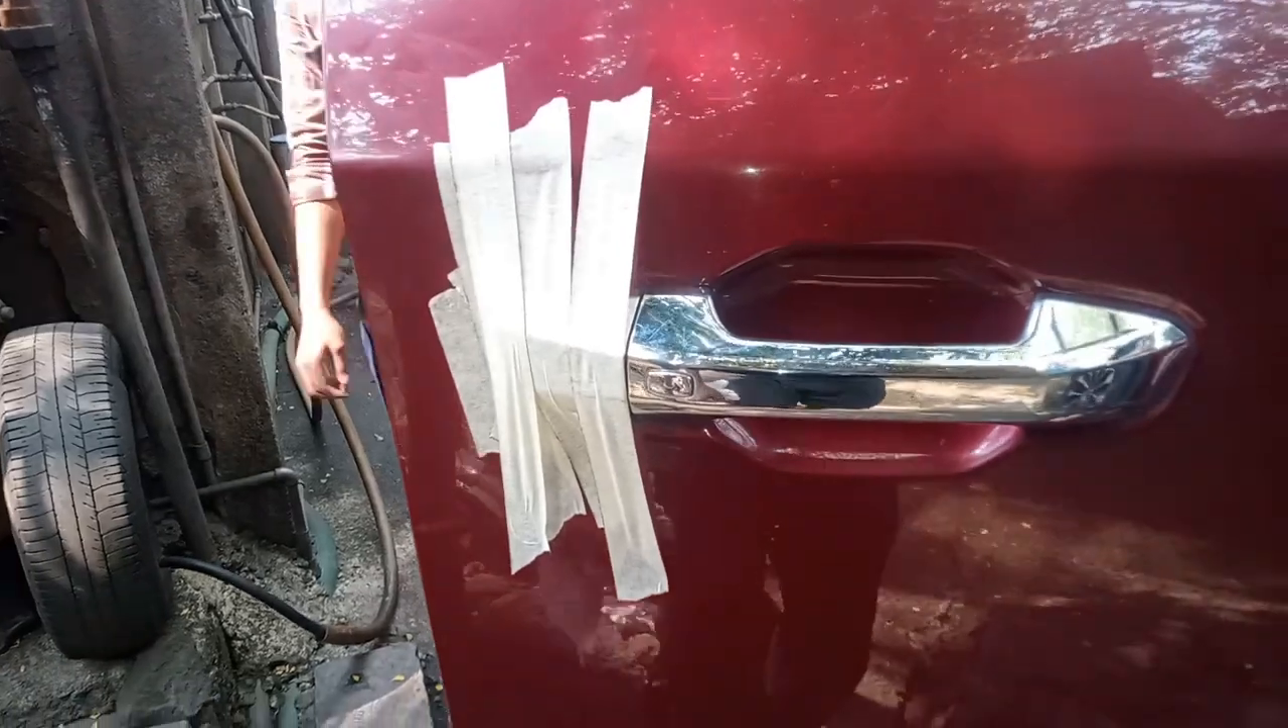हमने डोर हैंडल भी फिट कर दिया है।